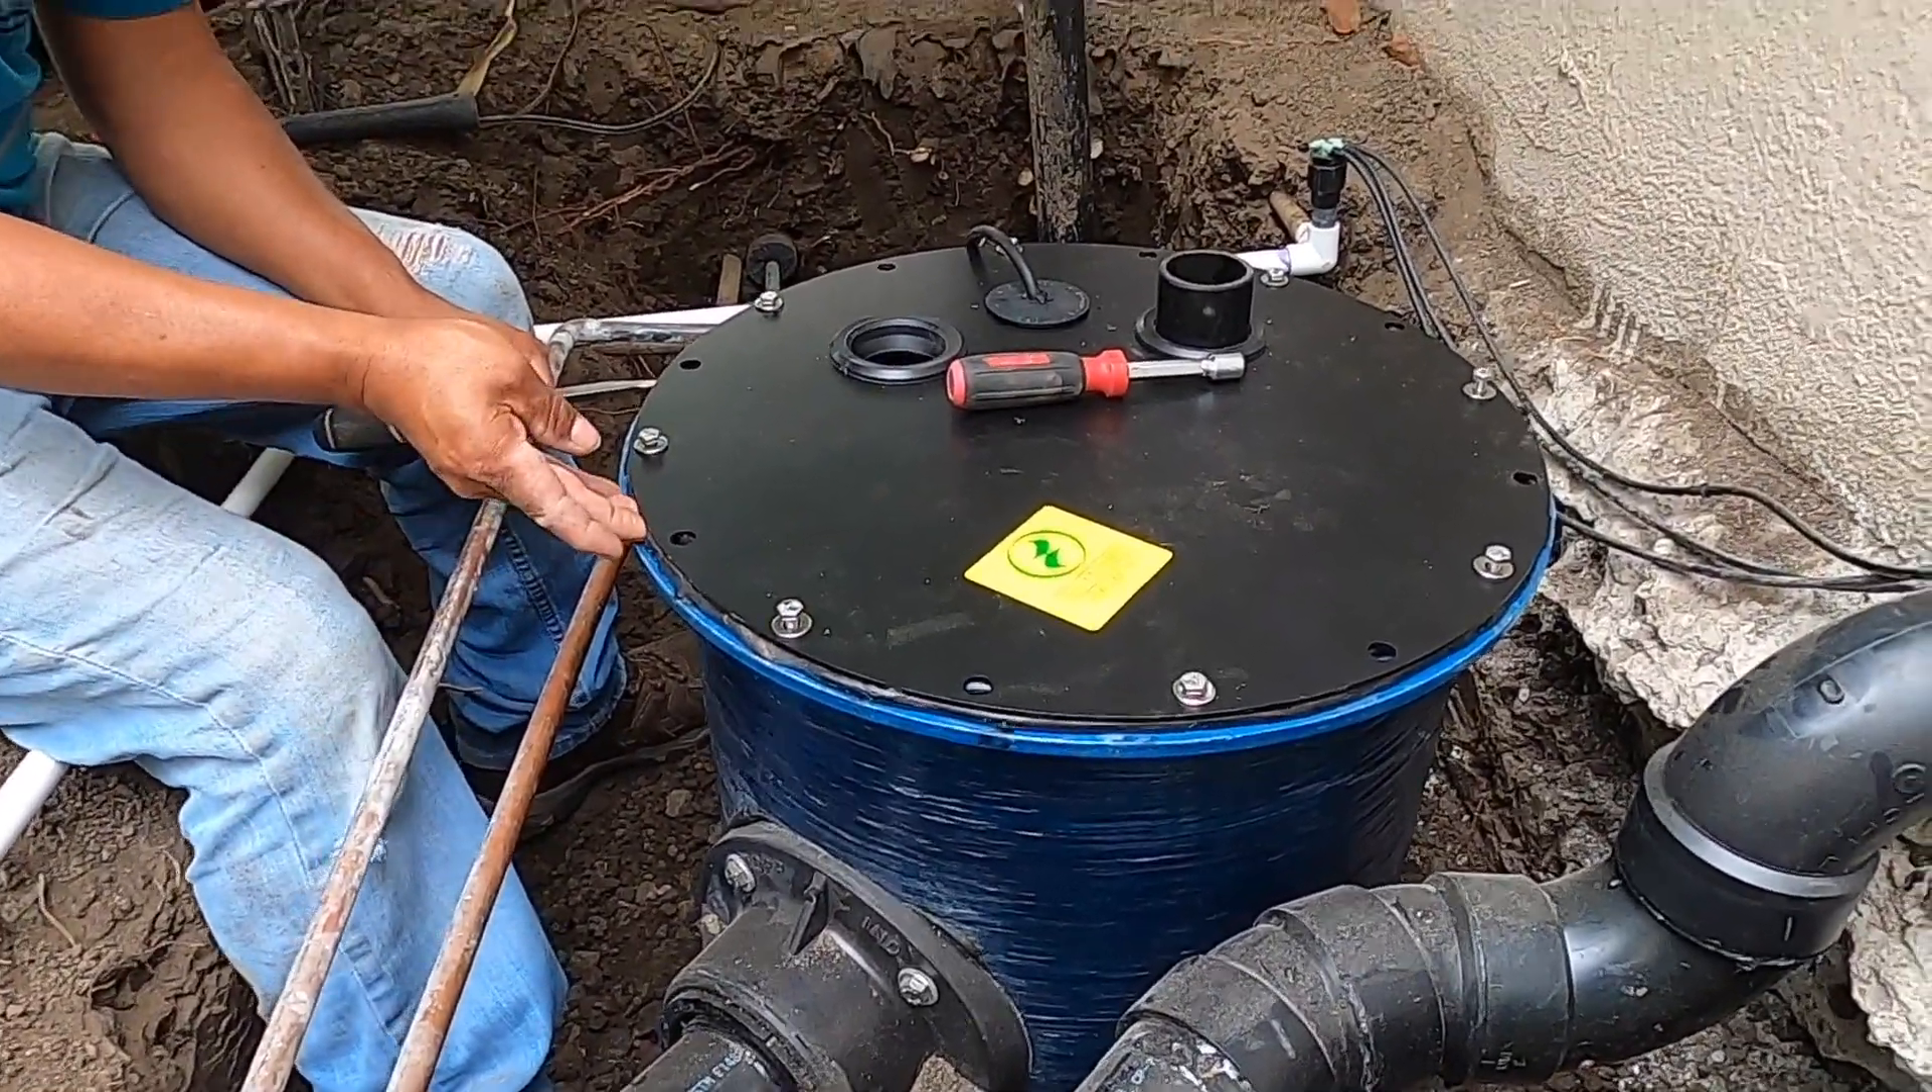You can see that electrical grommet in the center is the electrical cords coming out of there, and we're ready to get a vent pipe in that left hole there.